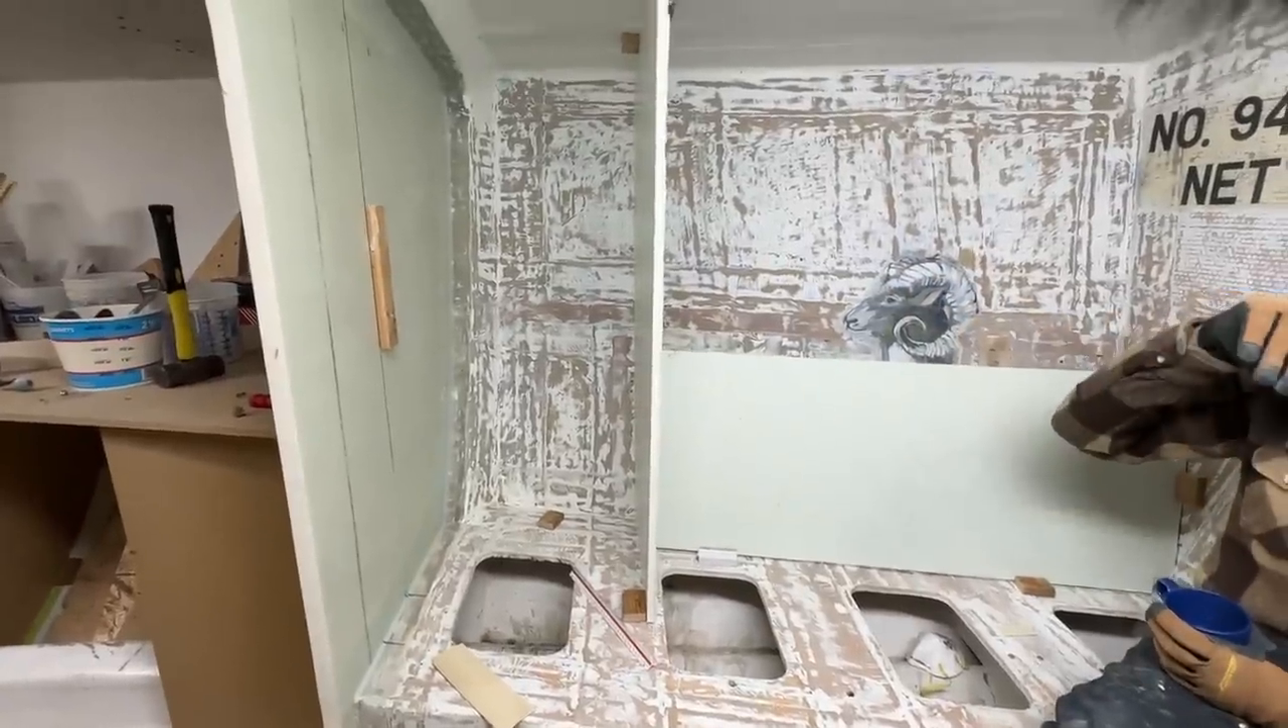And then over here is the hanging locker. I haven't put a face on it yet because it's going to be a door on there.